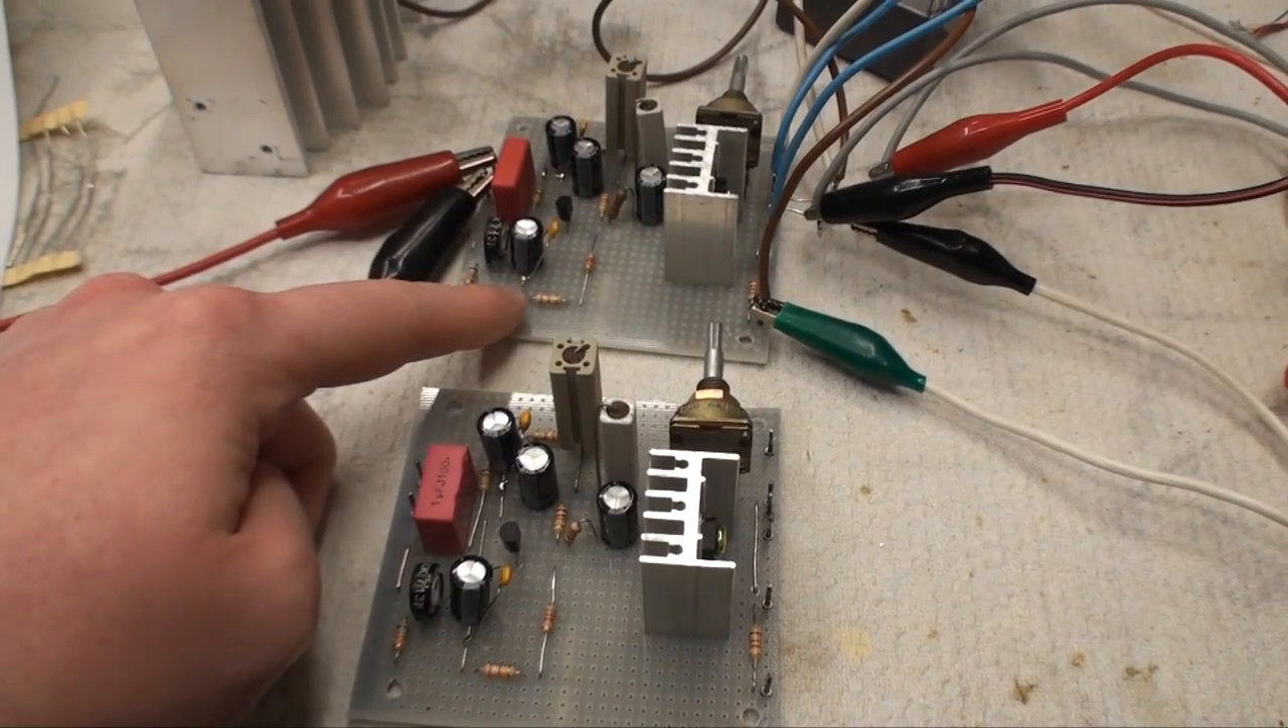Made some progress as you can see I have completed the driver board for the second channel because obviously this is going to become a stereo amplifier.